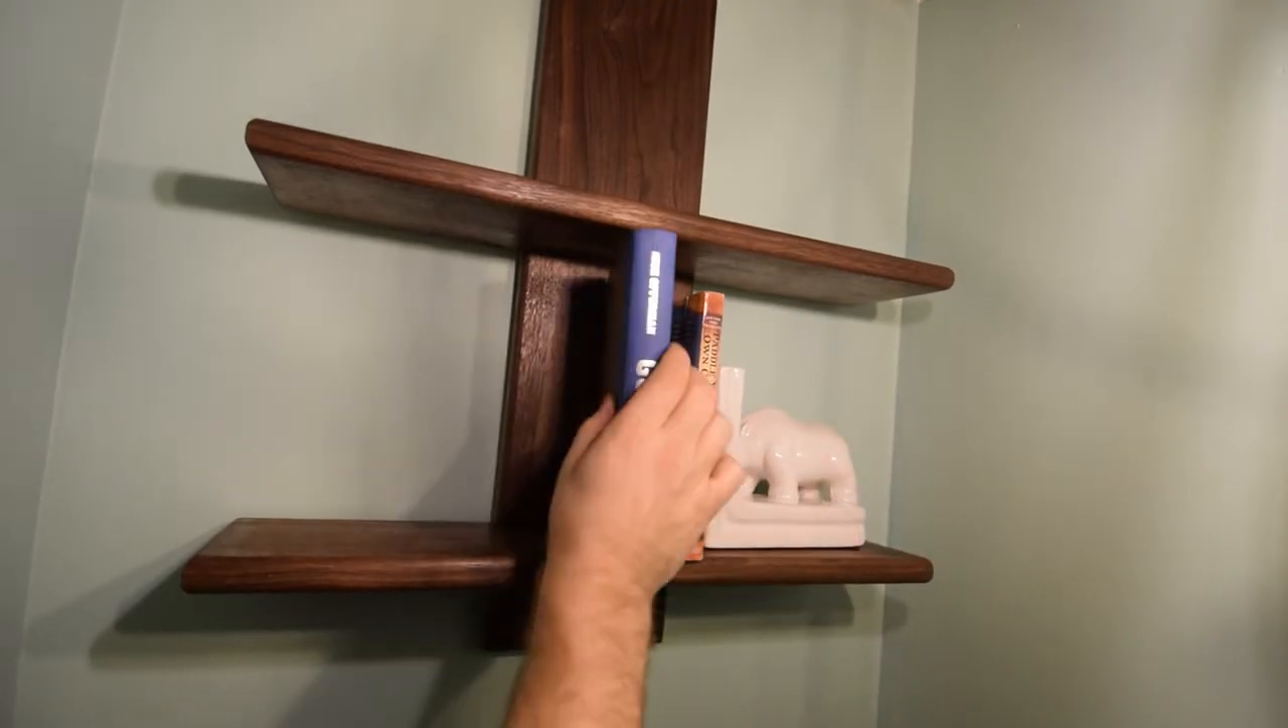The shelves were installed in the cloffice, it was just time to decorate.